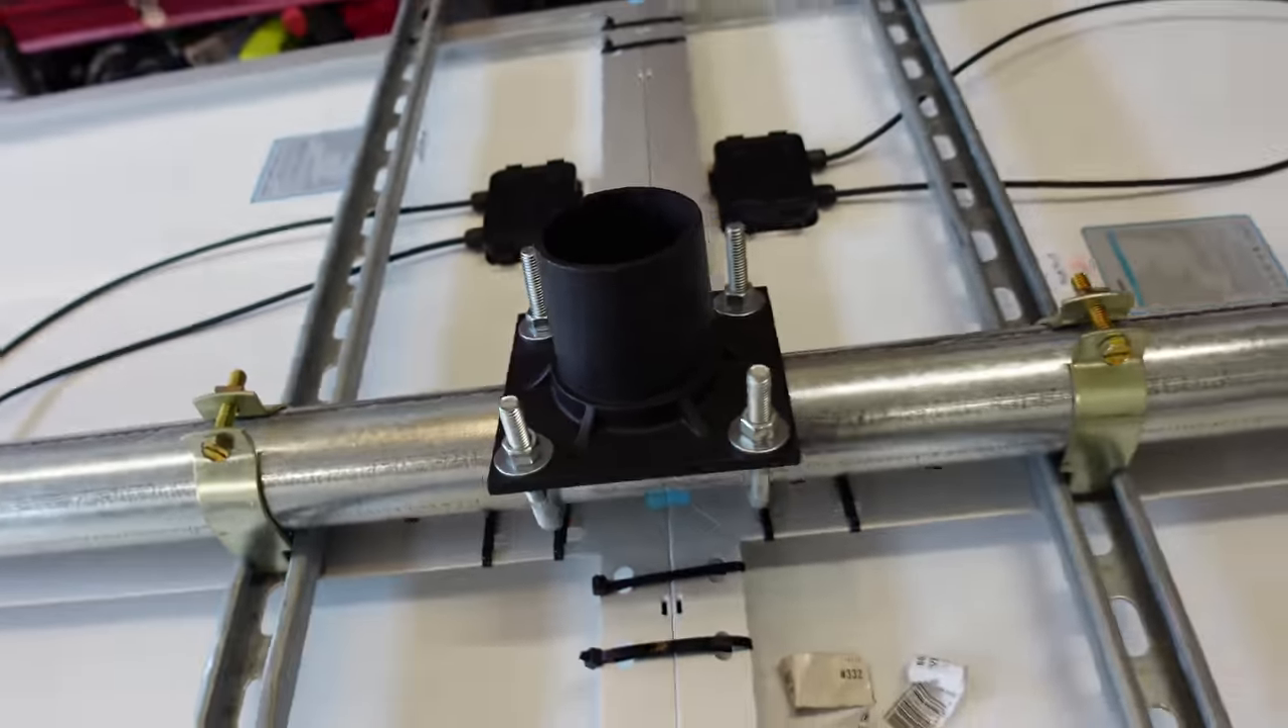And then I ended up just putting a nut and a washer on each screw, you know, so that works perfect.